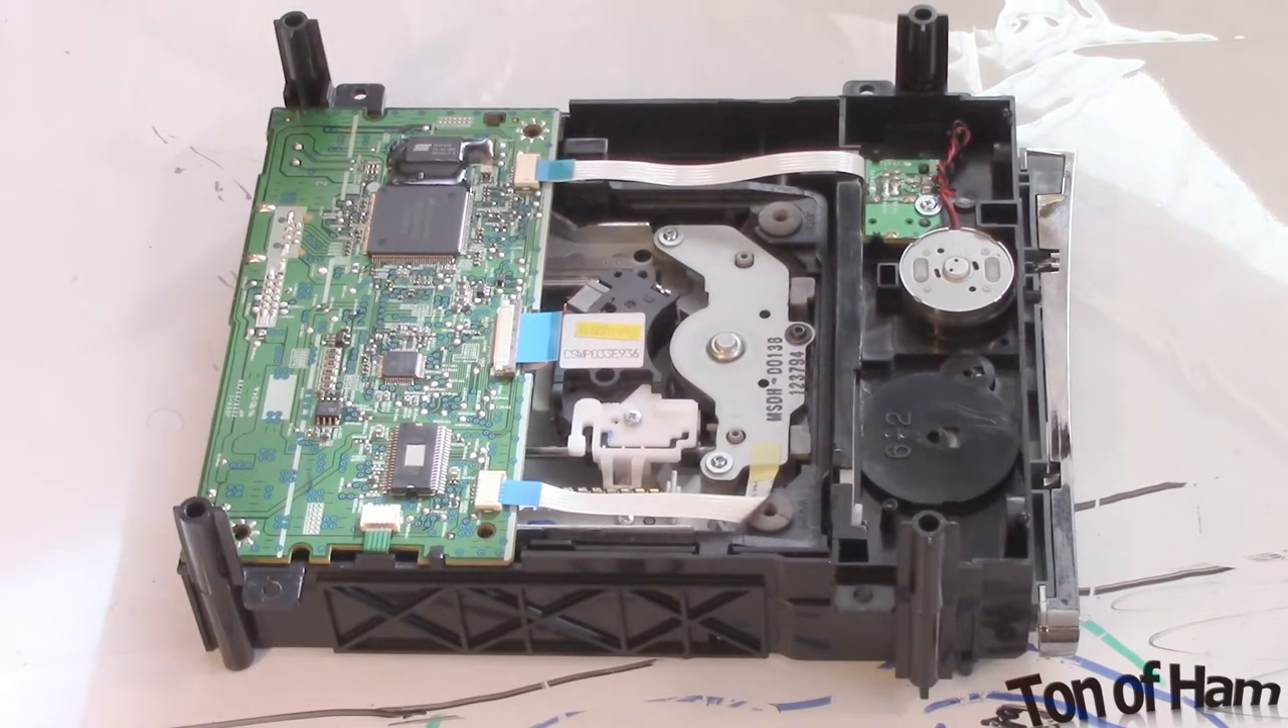Taking a look inside now, we have a couple ribbons to take off.